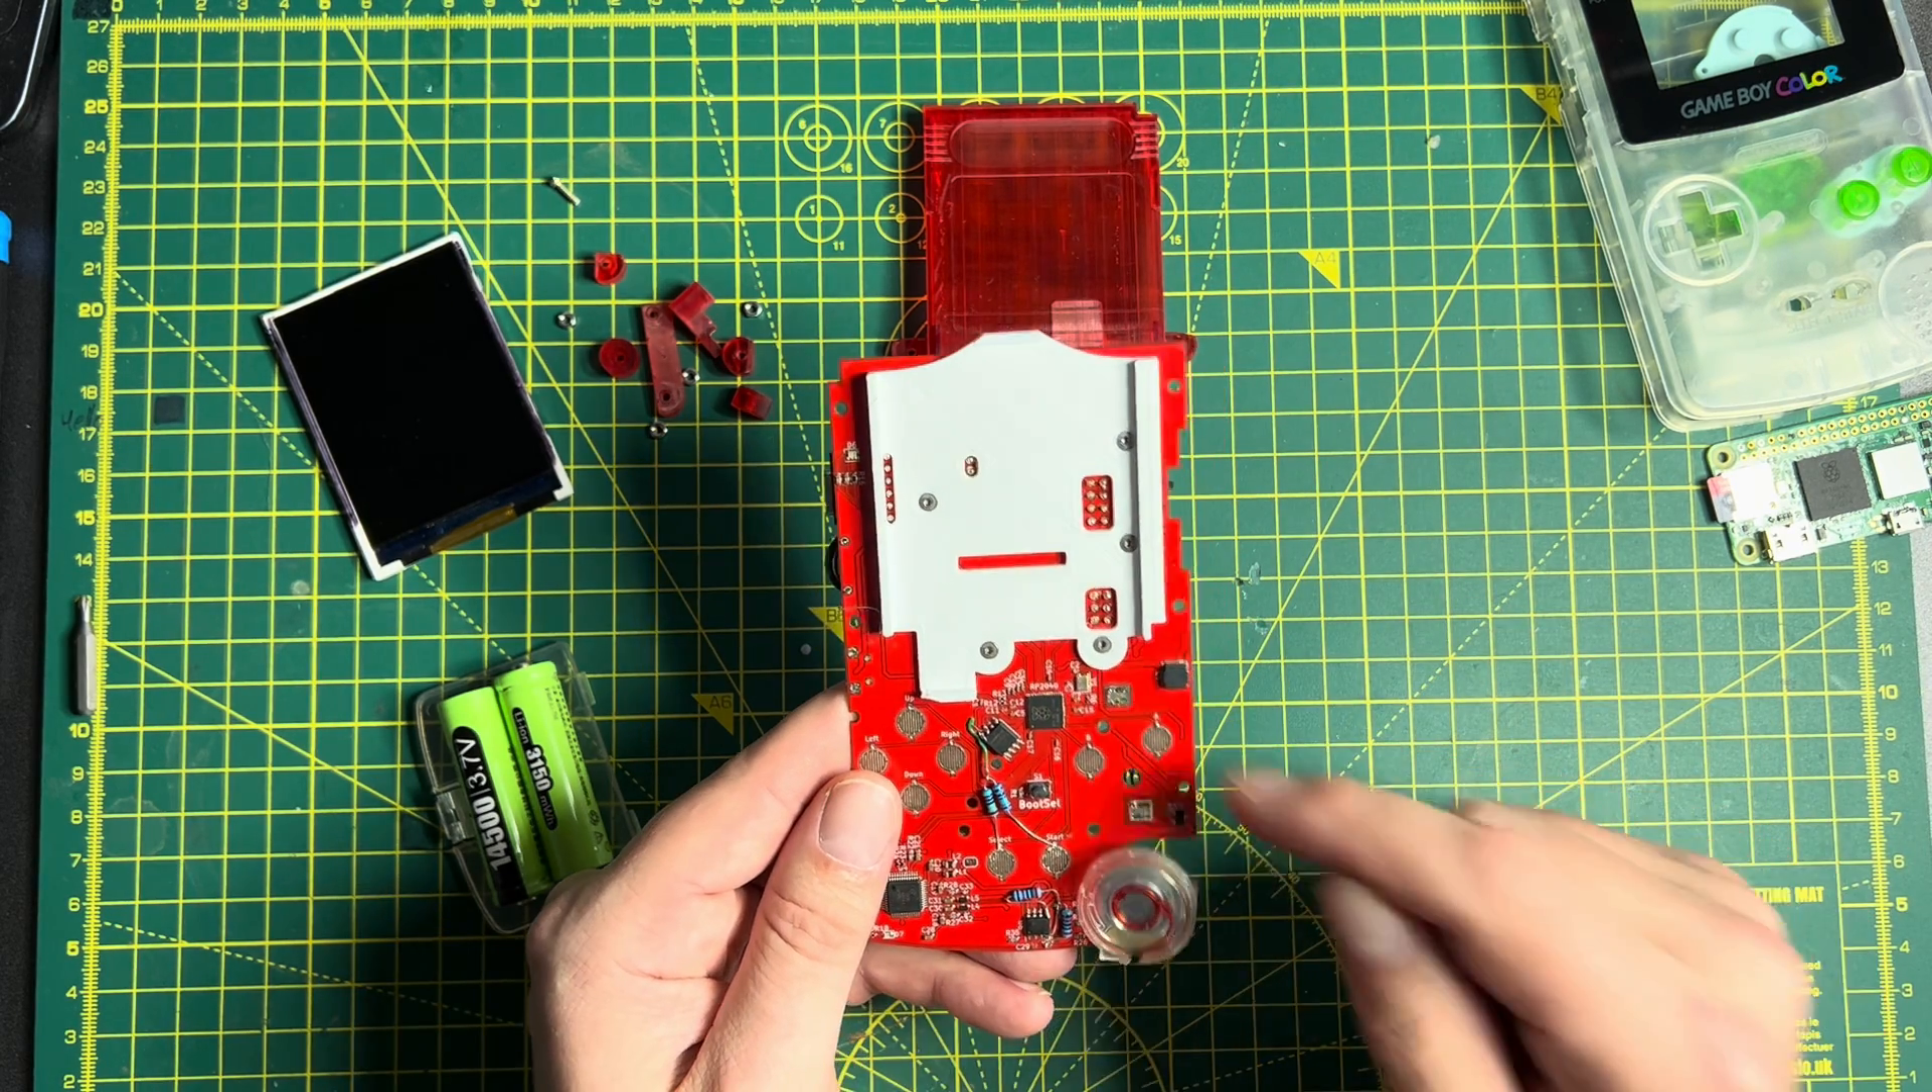I've attached this white 3D printed piece to the PCB.